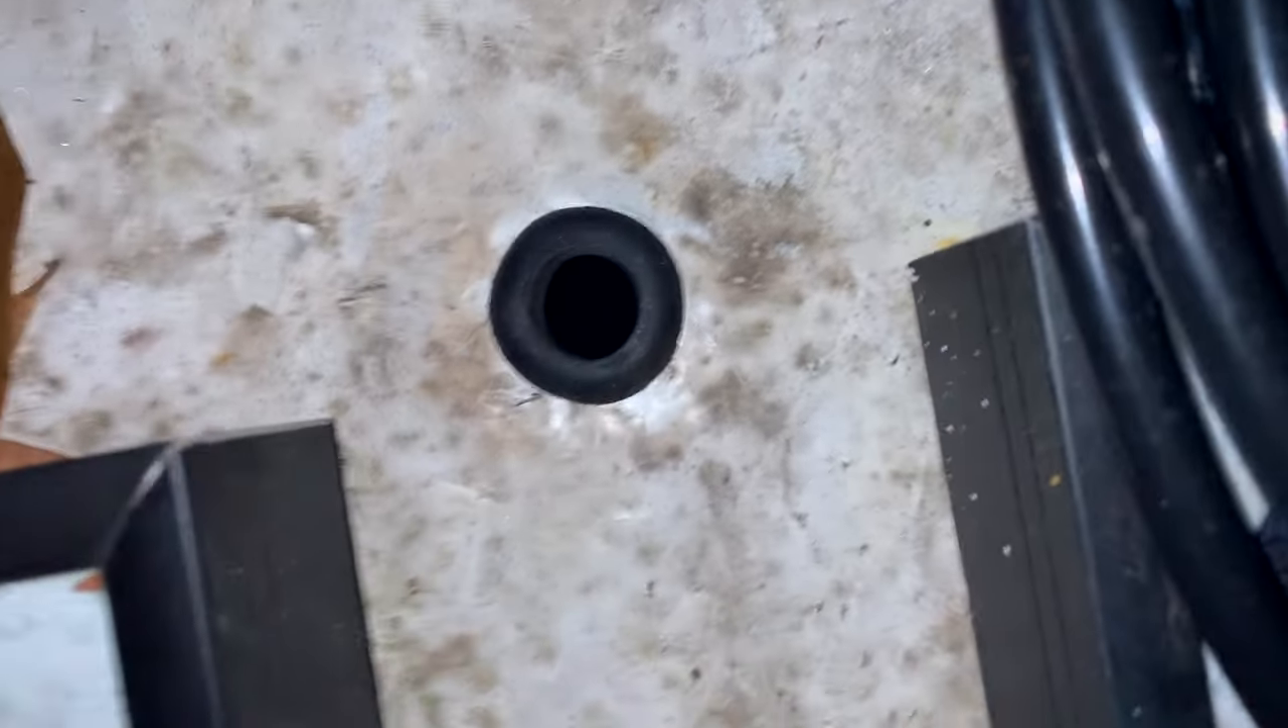Now i'm going to go ahead and place the grommet inside the grommet is perfect.